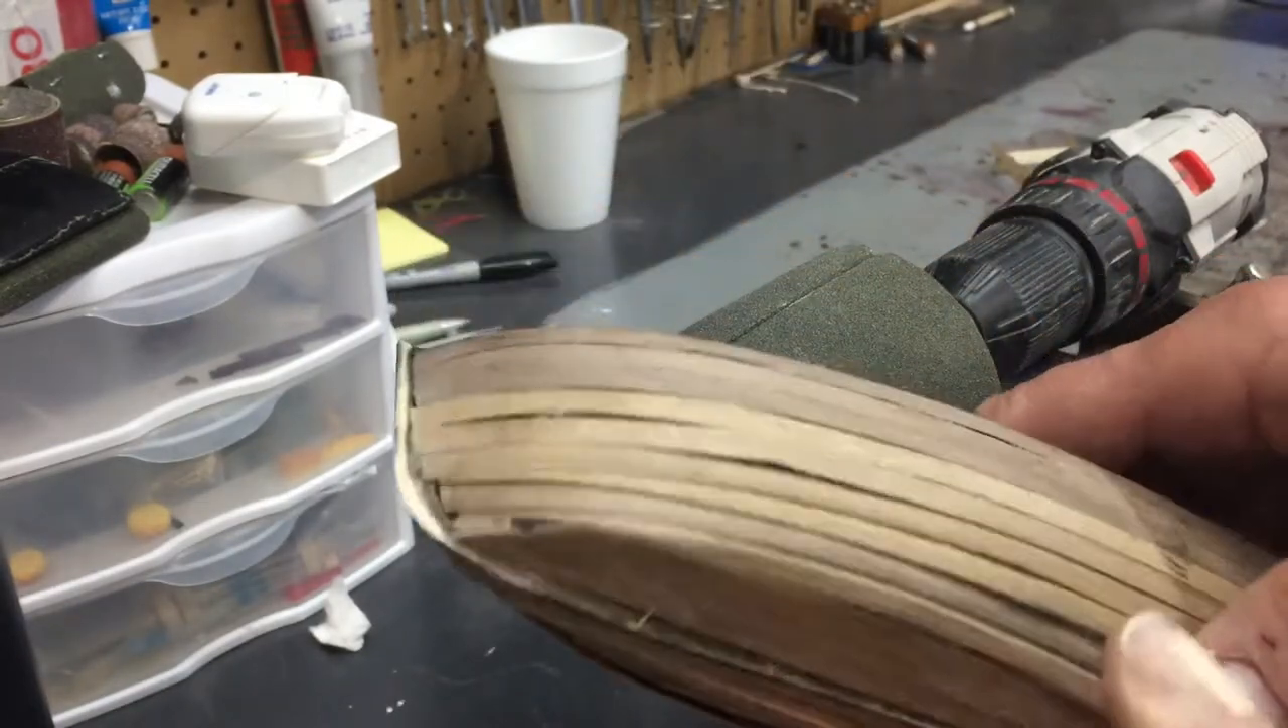This is probably the worst planking job I've ever done I've got a lot of gaps here.